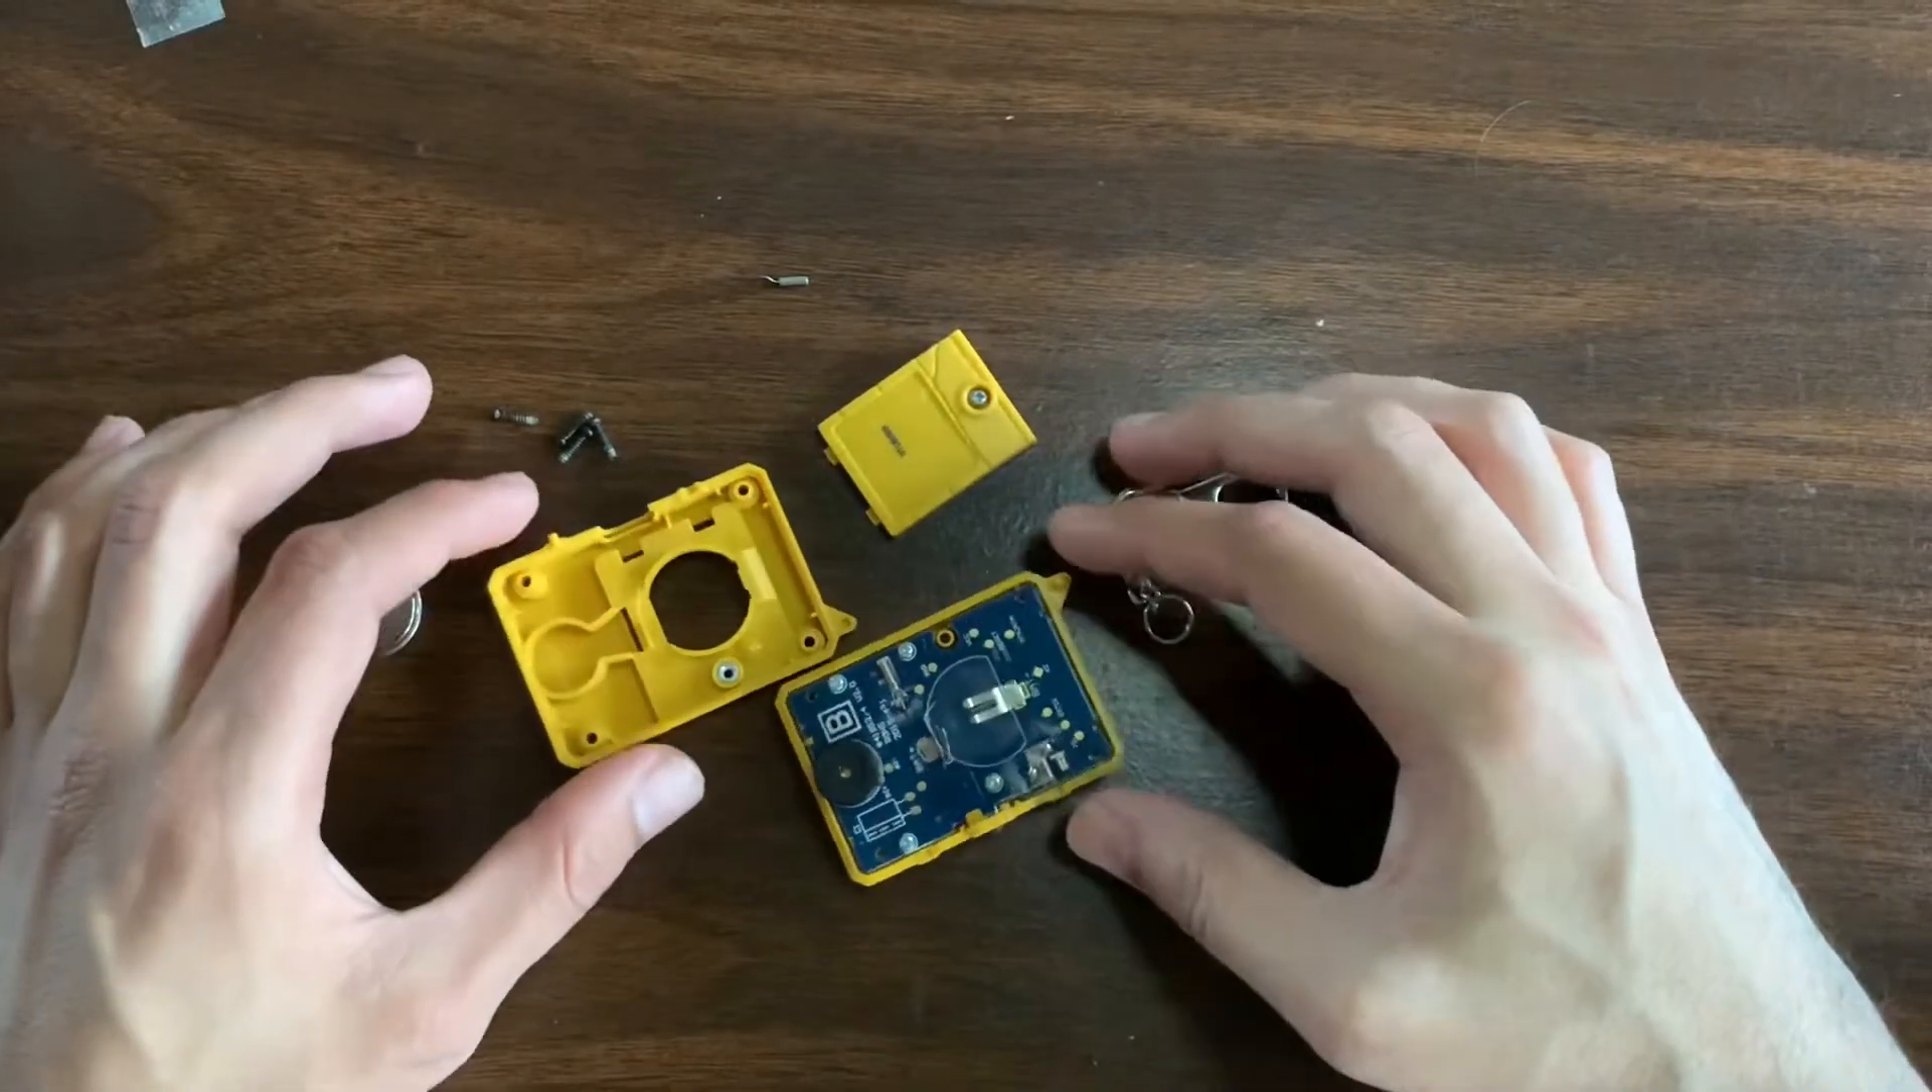So this is what the Digimon looks like when it's disassembled.